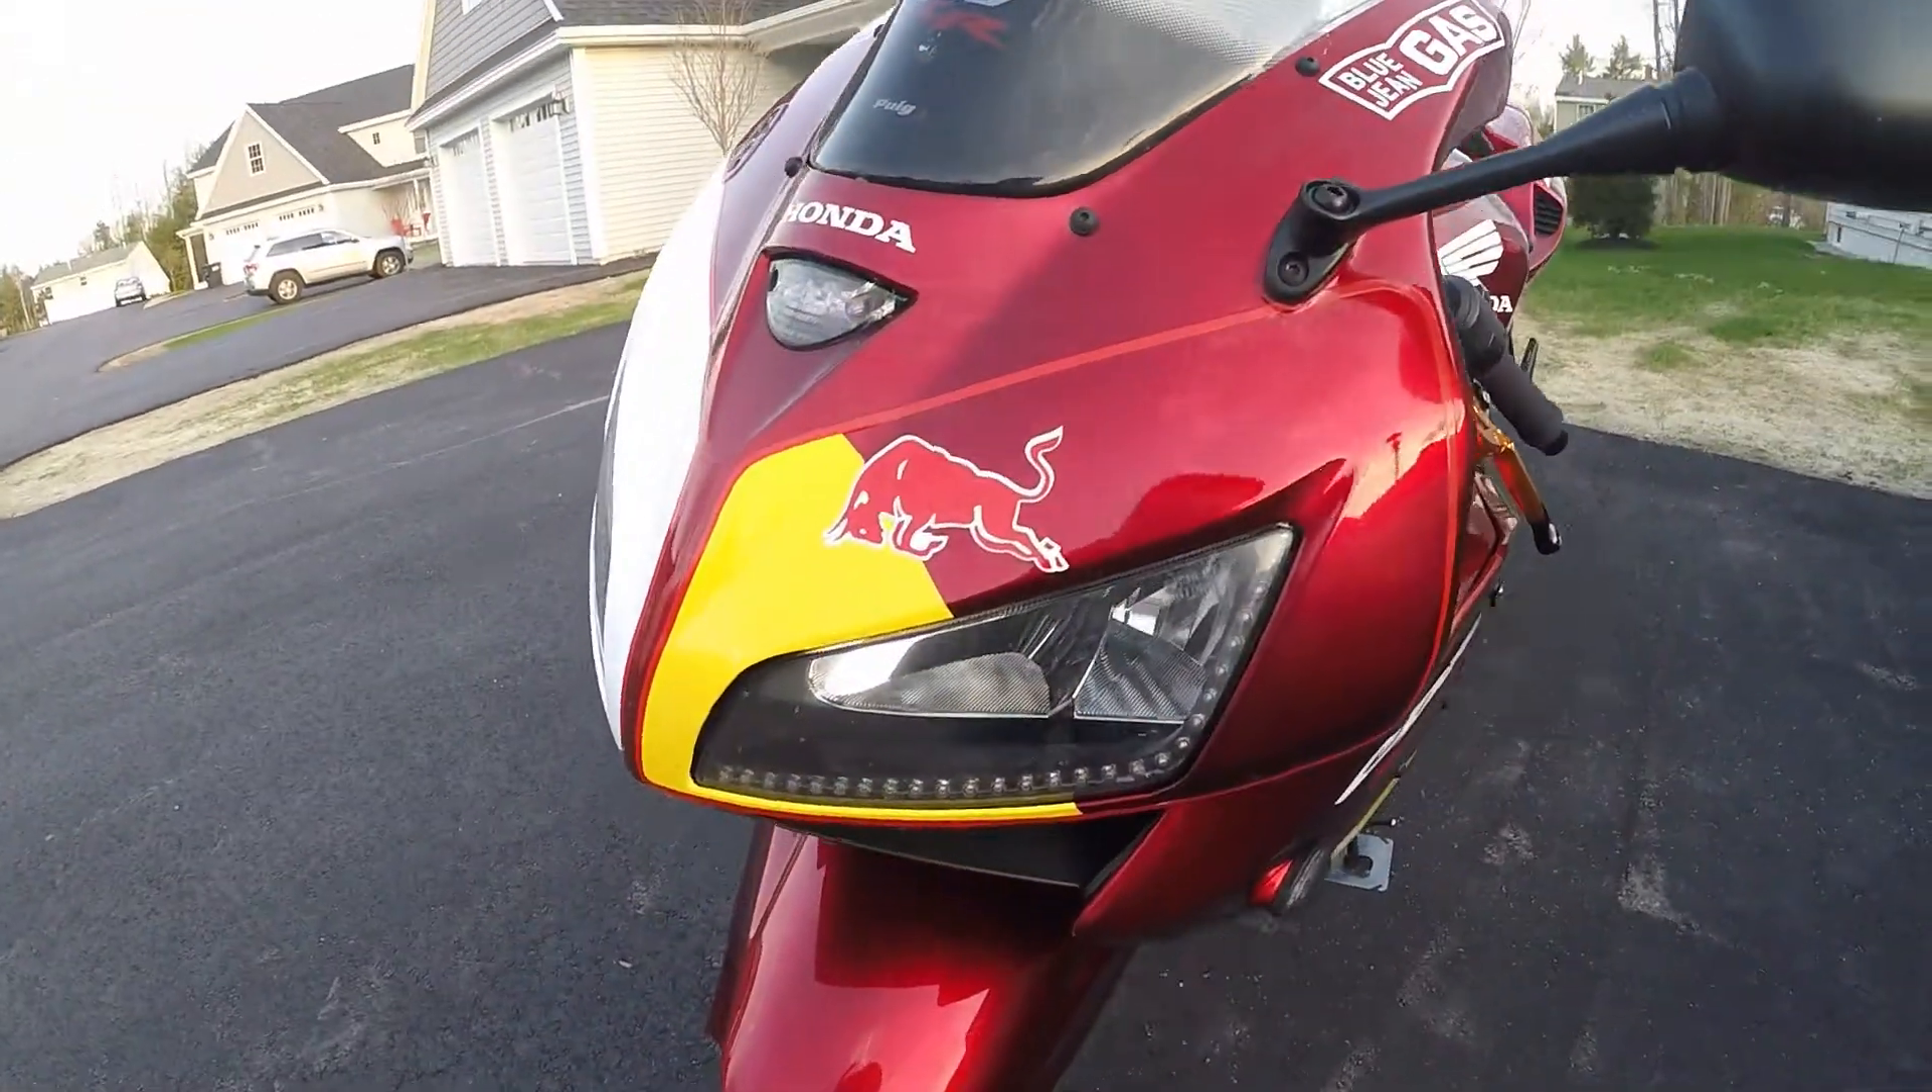And I don't have any gaps around the headlights at all. It fit really, really nice actually.